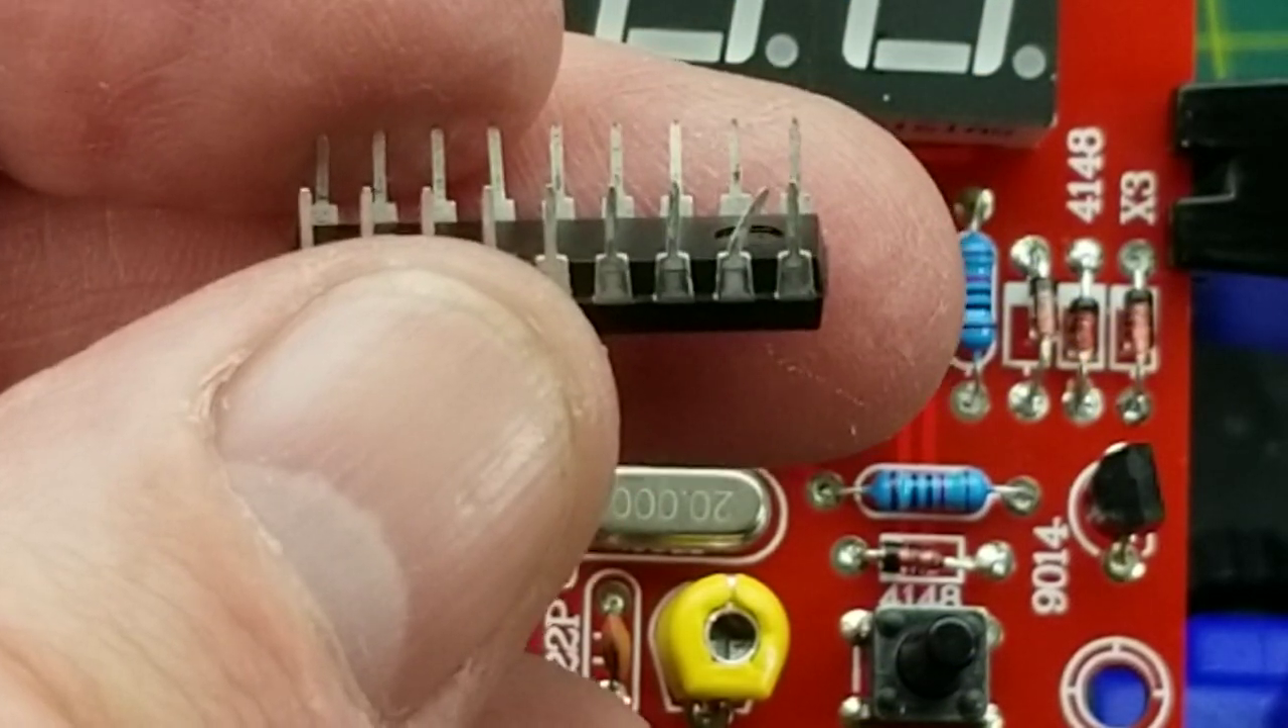The only thing left to do is put in this chip which has one pin horribly wonked.